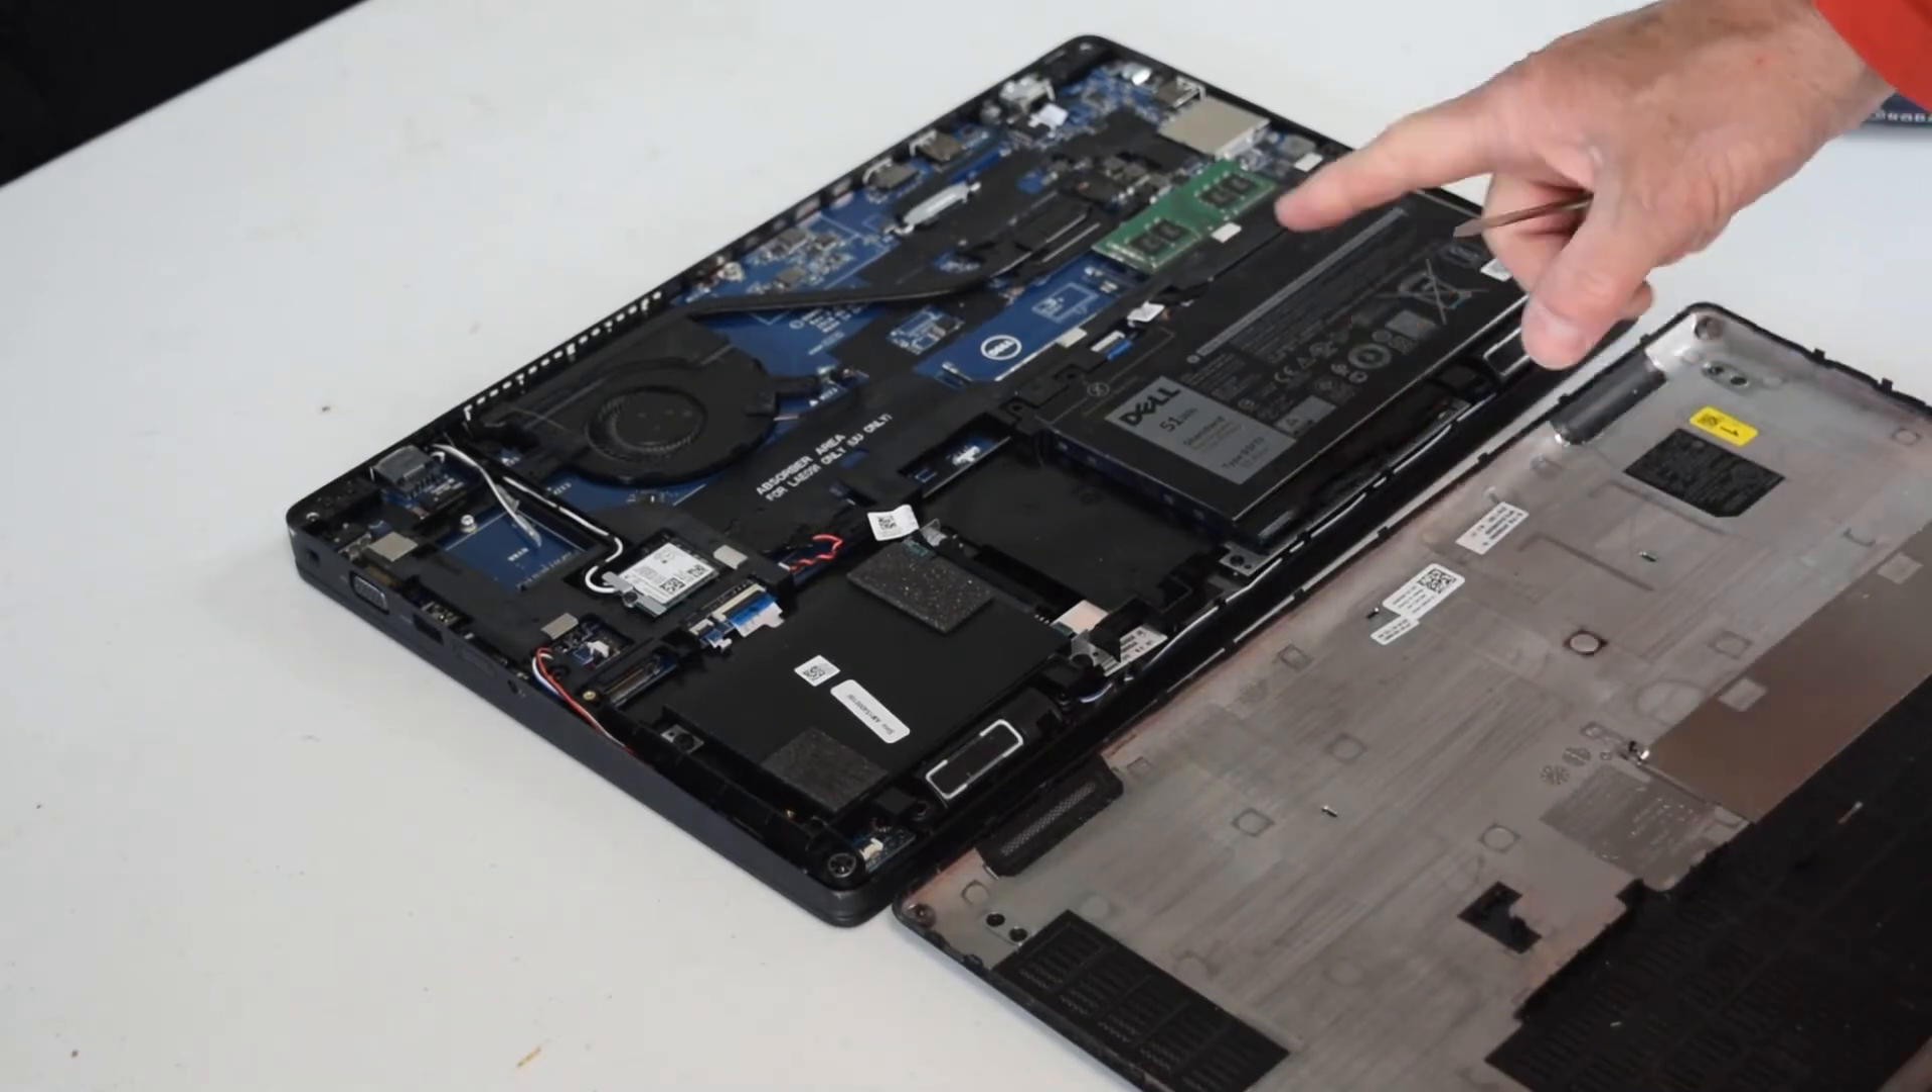Now you've exposed the center of the laptop that's the battery.